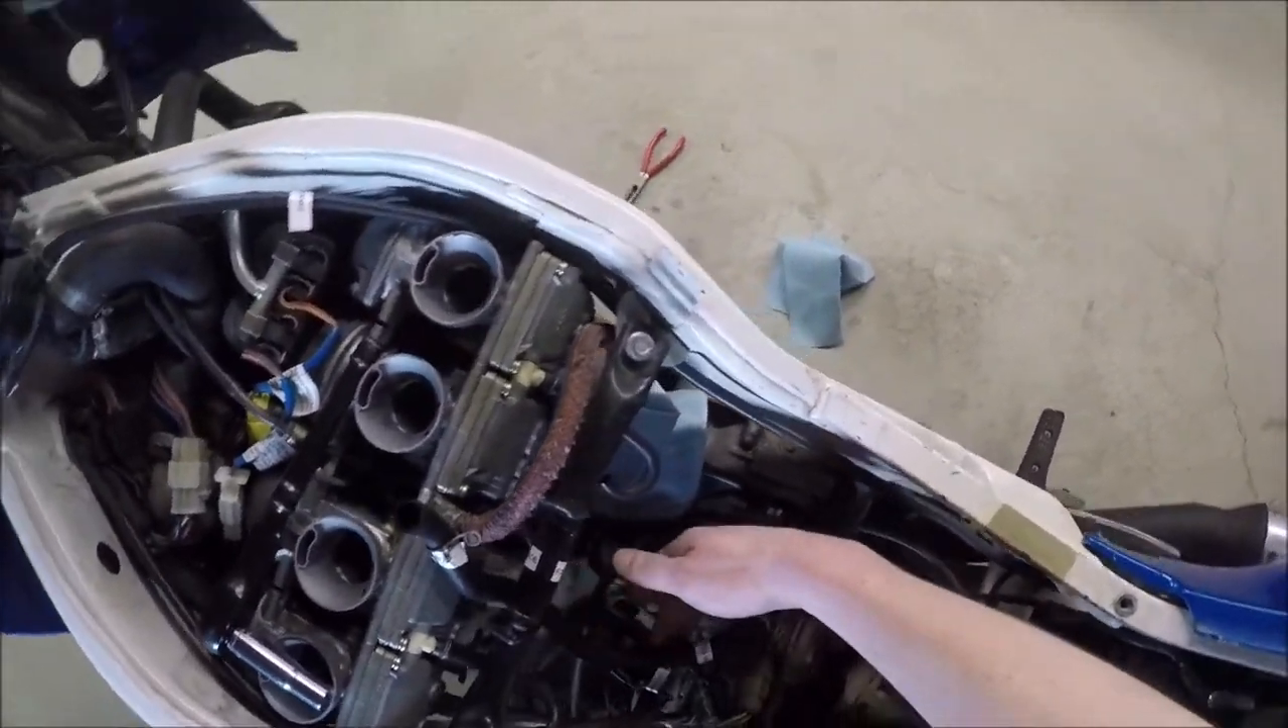You can see how nice of a big area we have in here now that we removed the fuel tank.